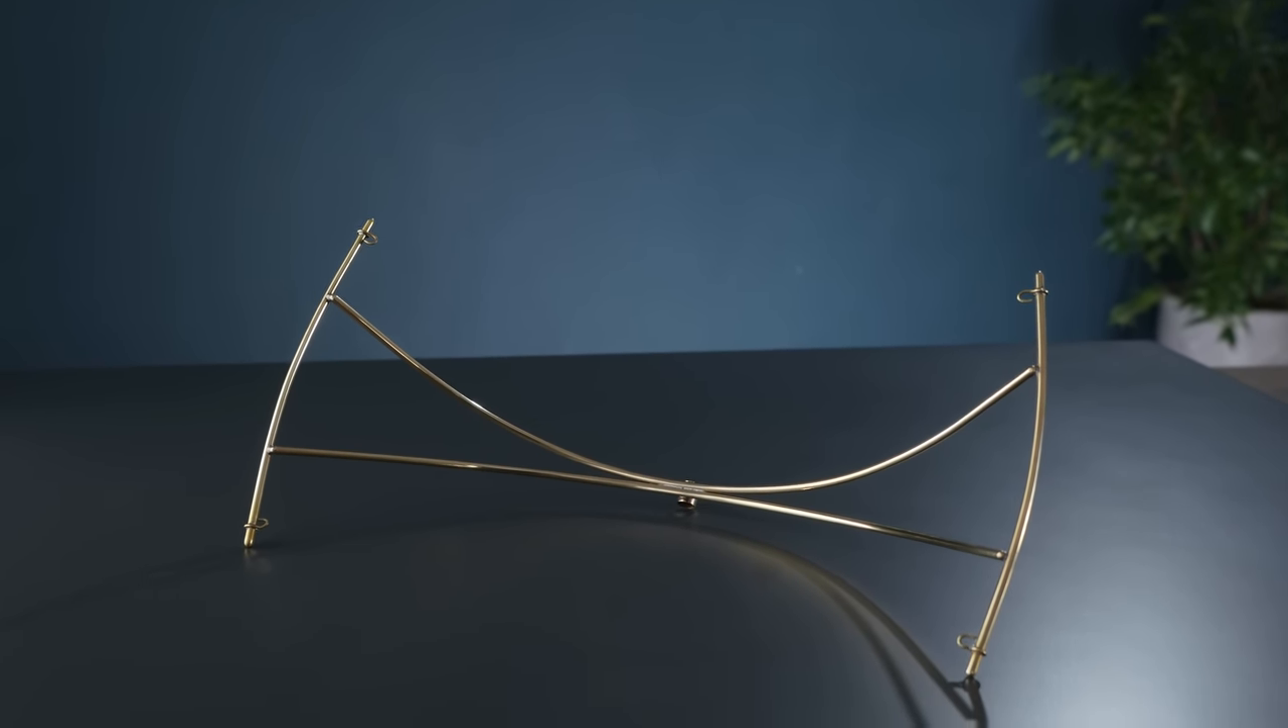After soldering the side pieces to the ends of these larger arches as well, you can see that it makes for a really nice sweeping shape, and it's fairly structural as it's essentially two curved triangles.